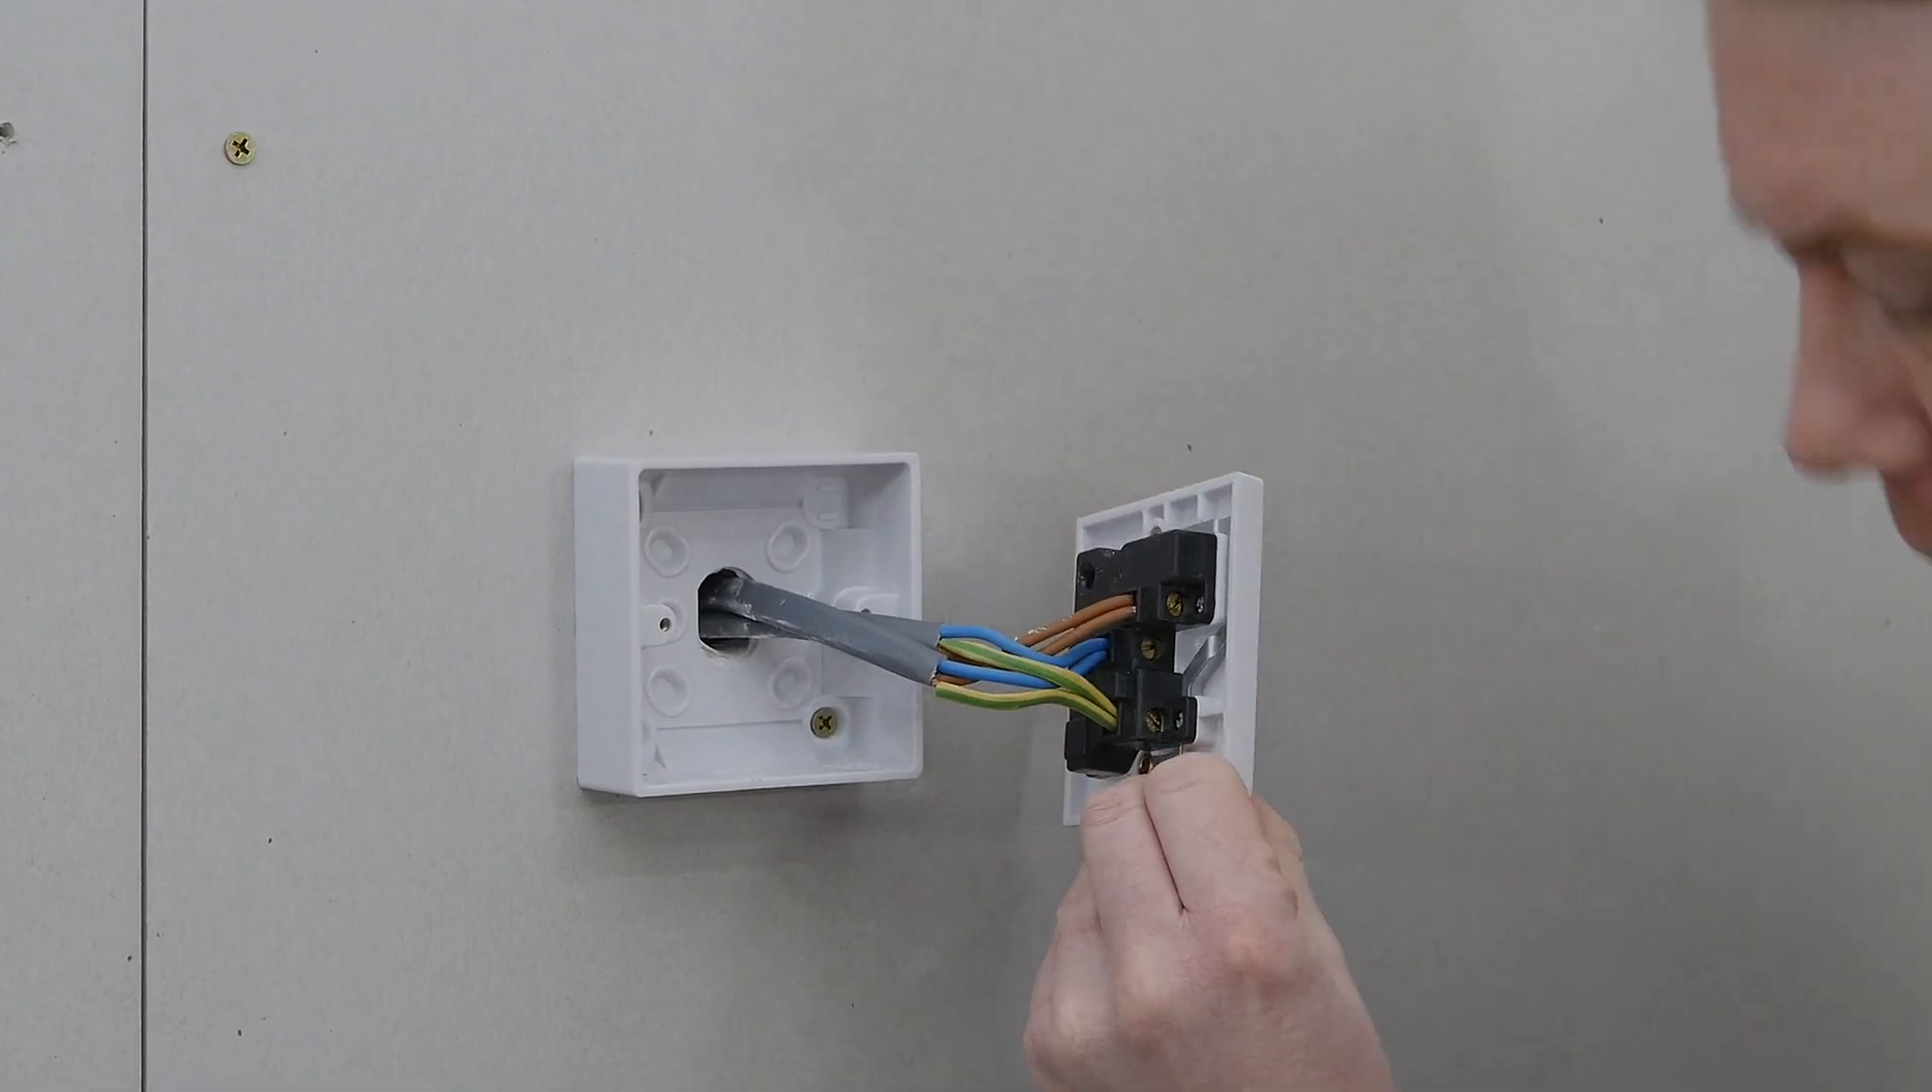With both screws removed I'm just going to carefully pull on the front of the socket so I can show you the wiring behind and access it easily.